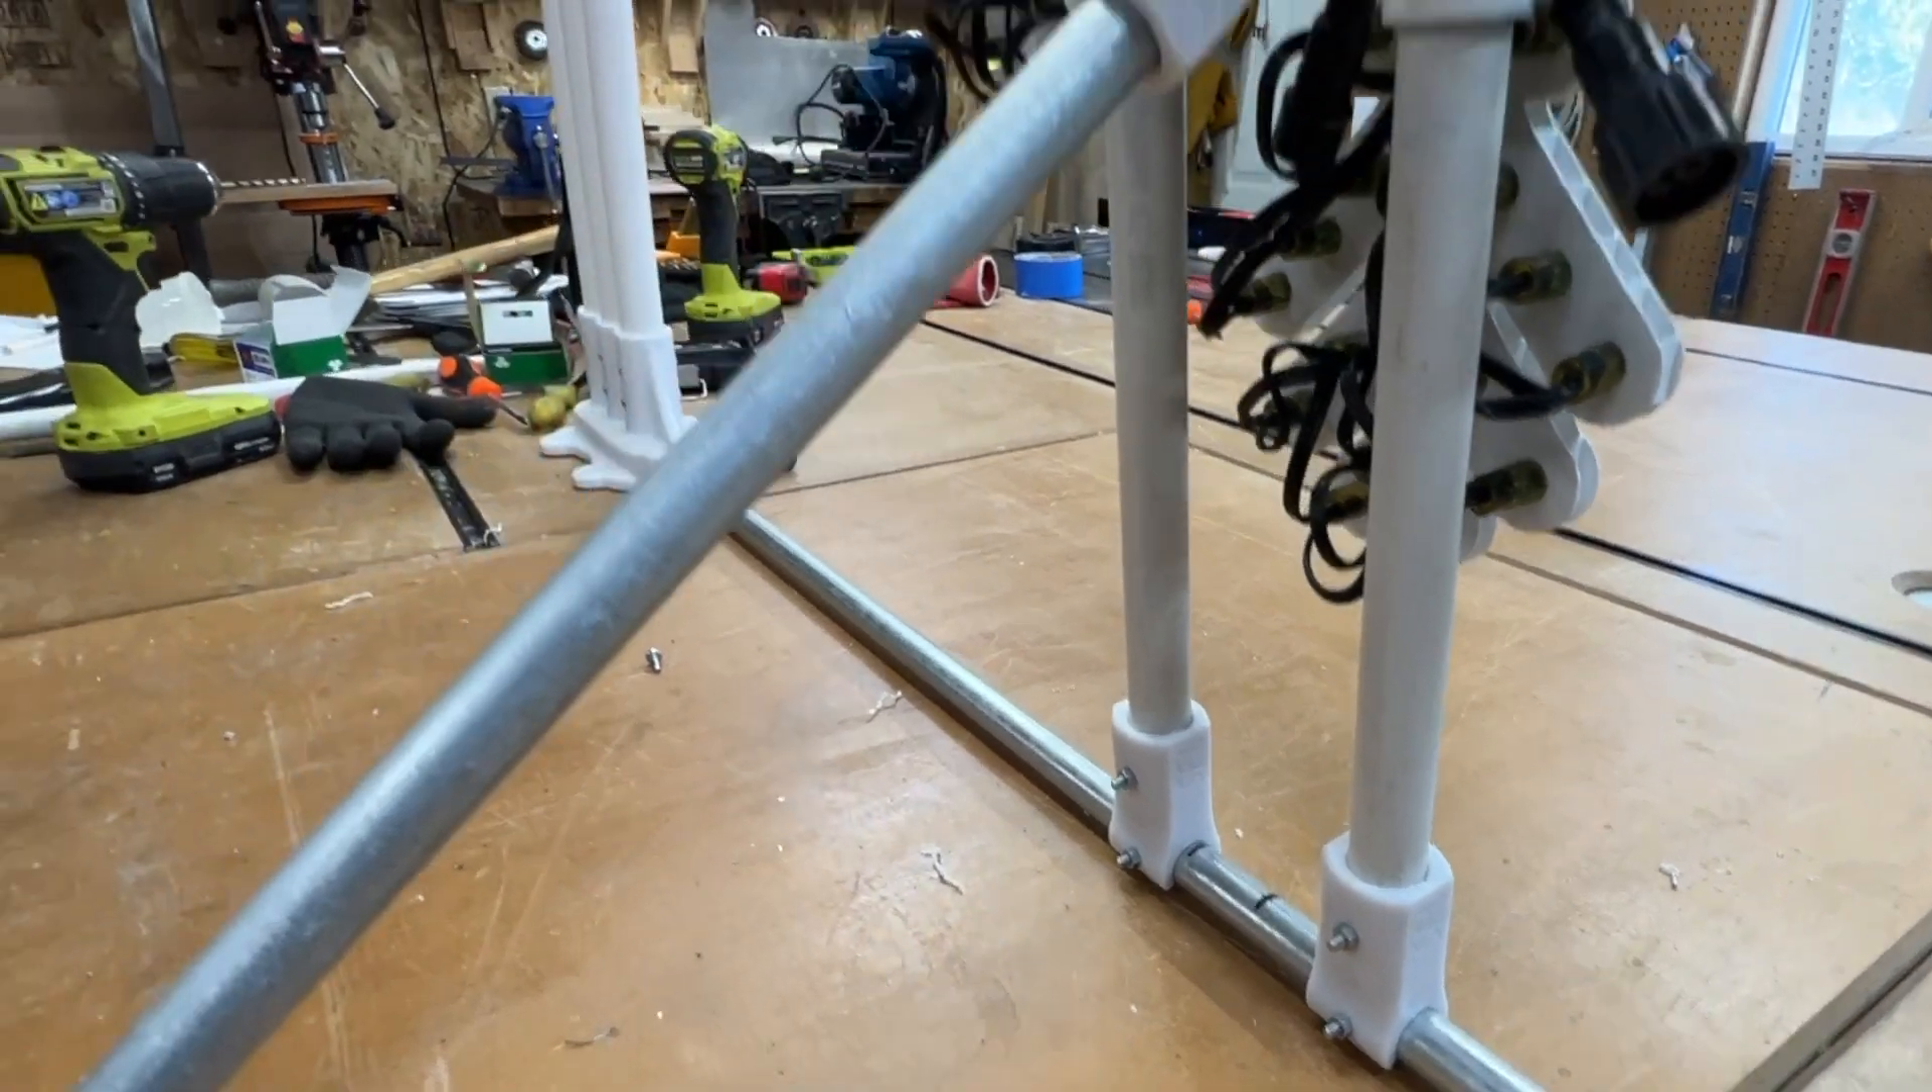You will see the two pieces in the bottom all screwed into place.